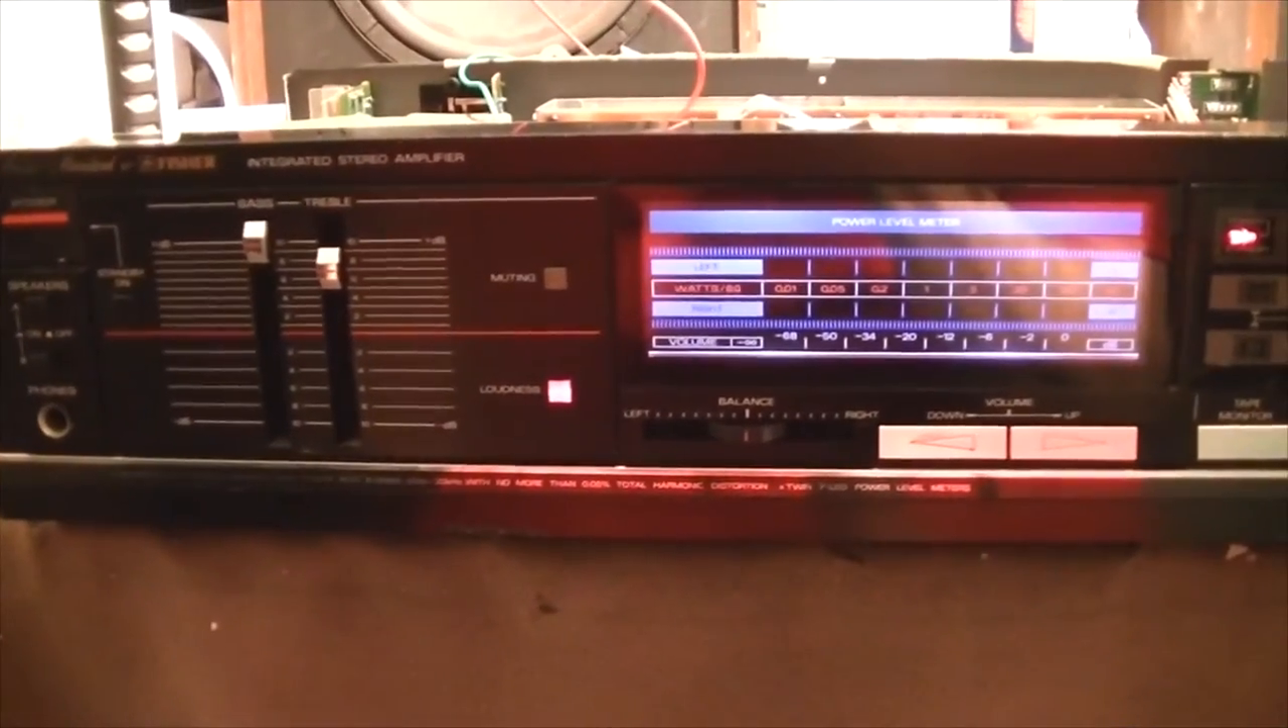I got the amplifier put back together here except for the top.